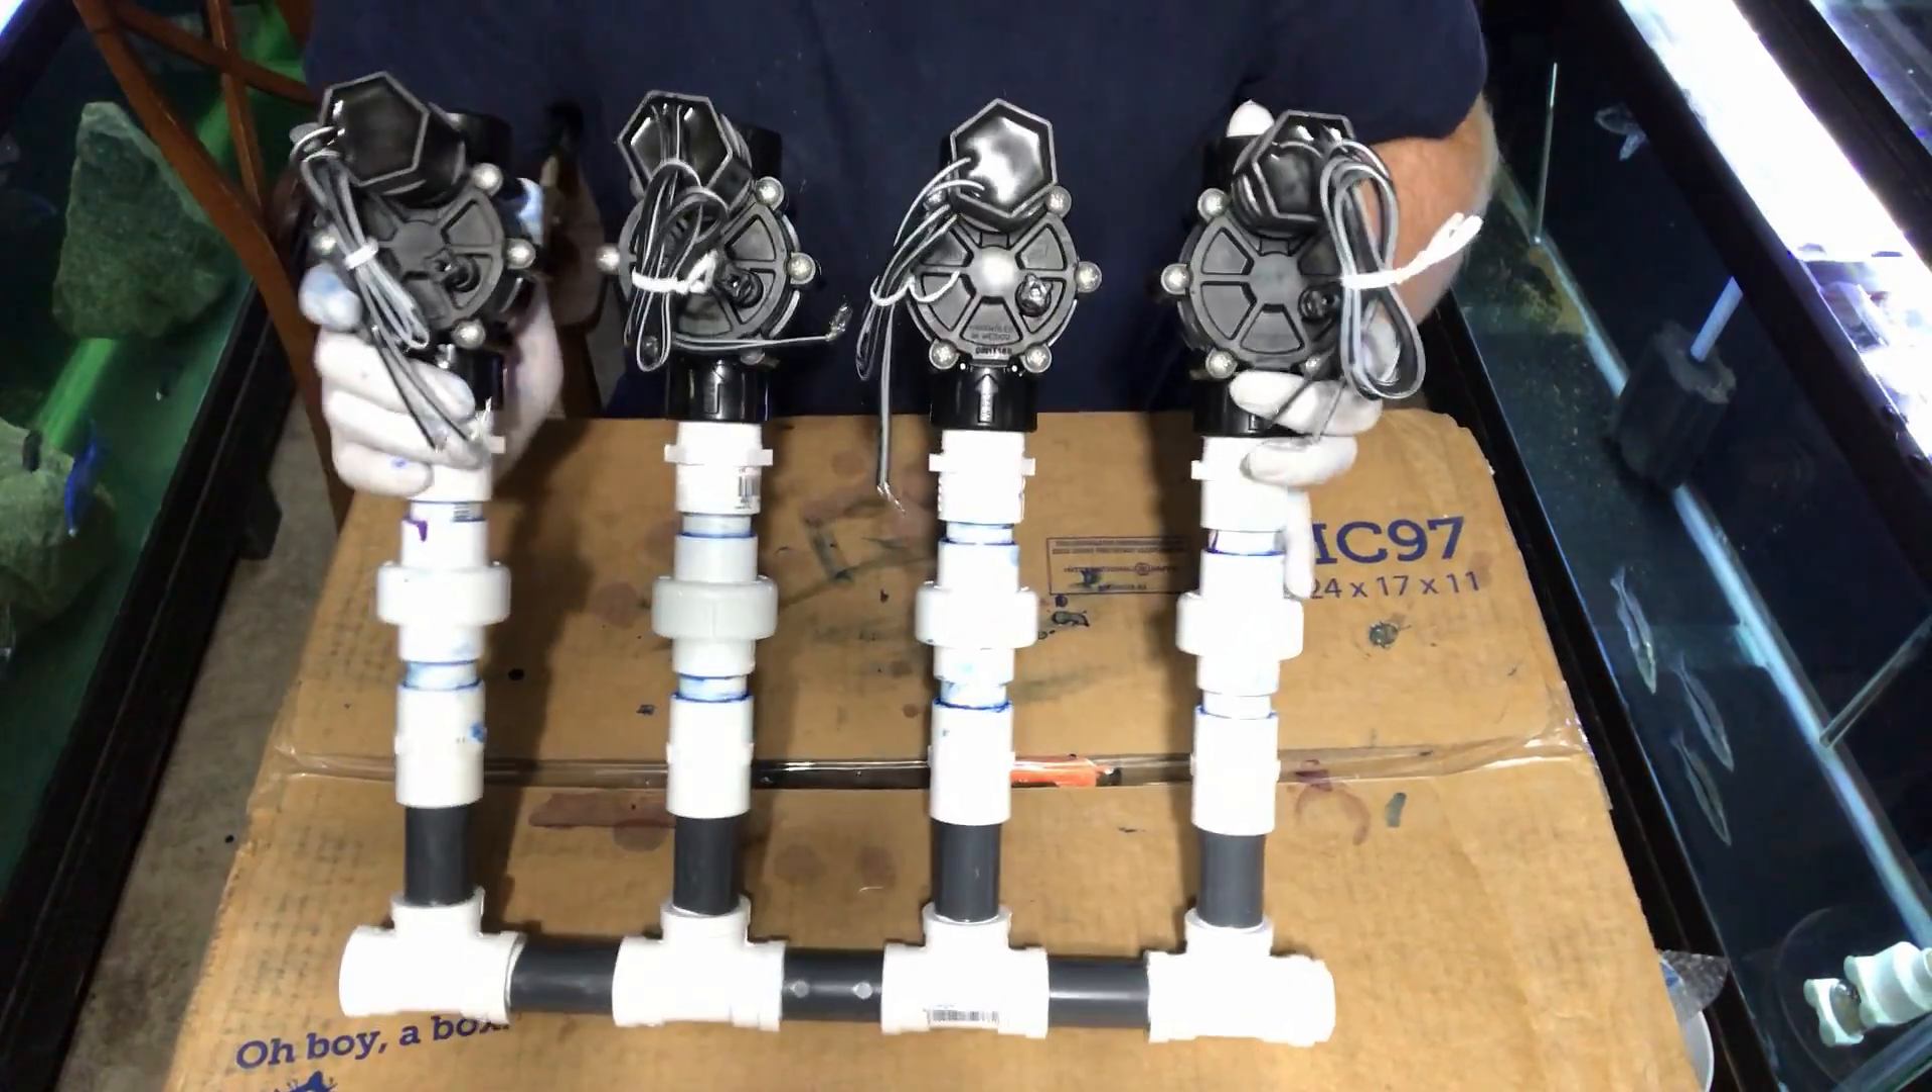Alright, you can see we got the first section of this done. We got the valves on.